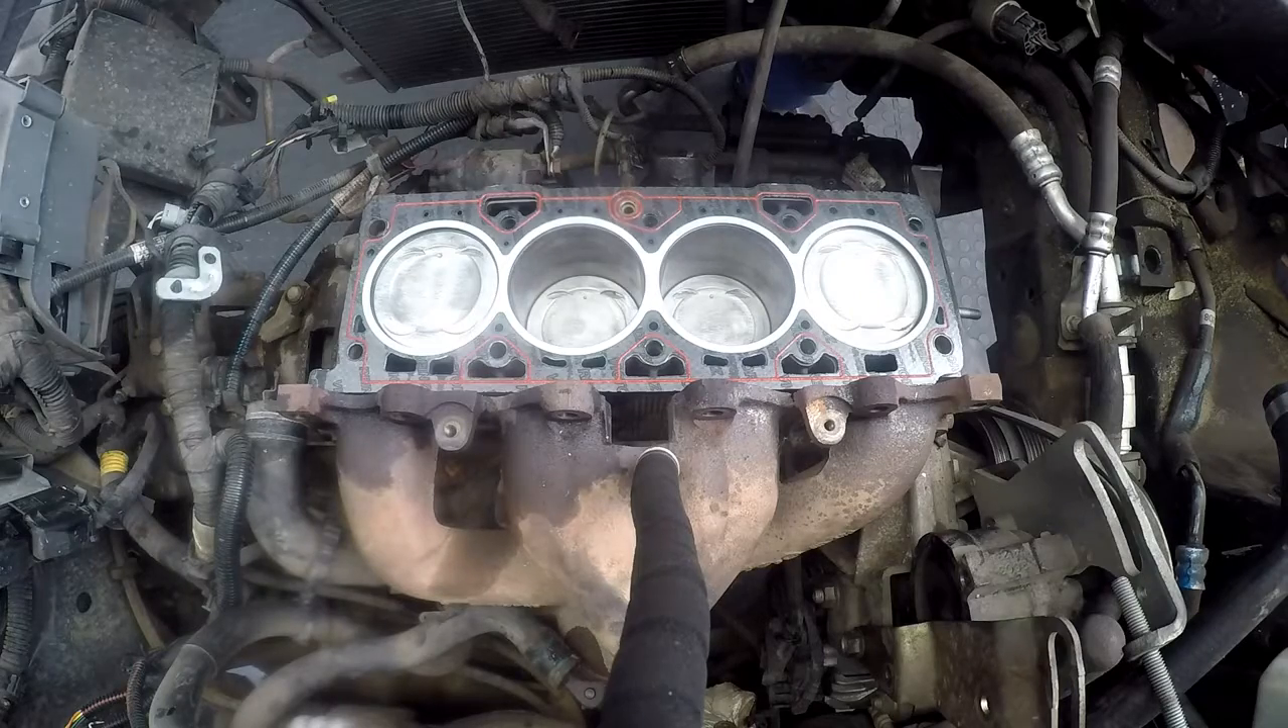Okay, so now we've got the gasket on, and now we'll bring the cylinder along.